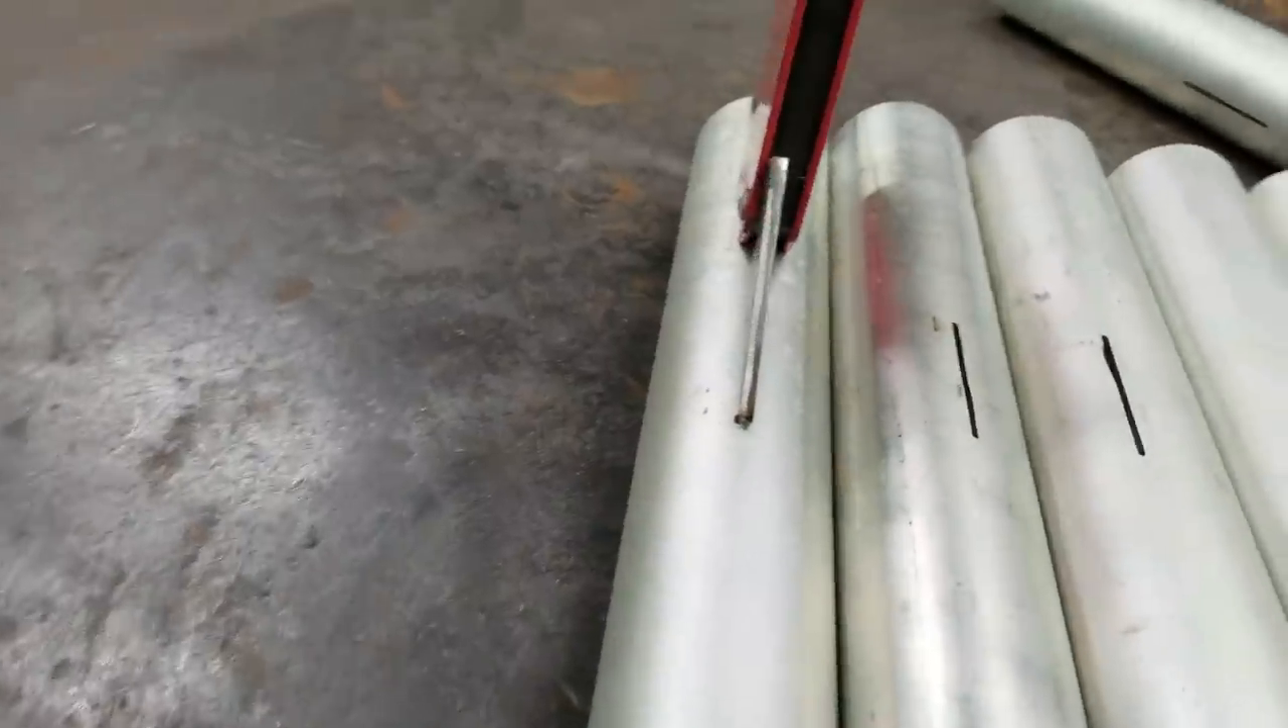Alright, I've got my tubes marked. Now I've got to weld my little brackets on that holds them on.